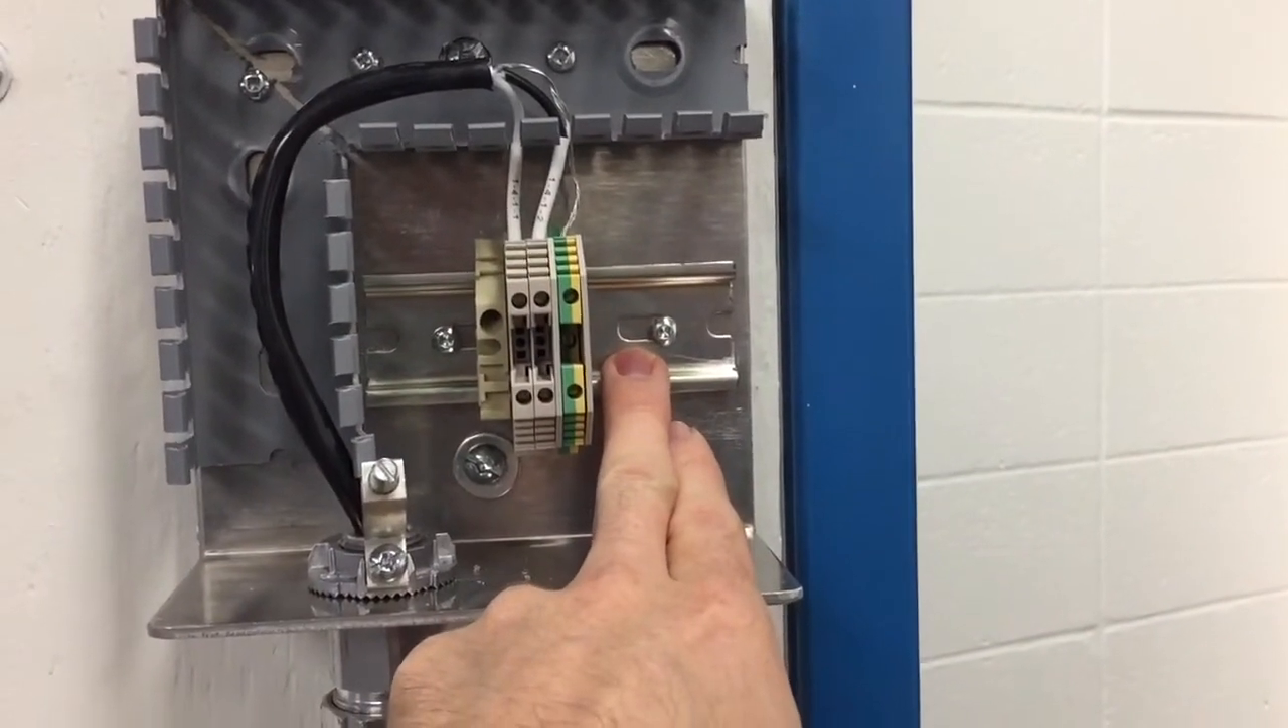This terminal is then connected to this DIN rail at the back here.